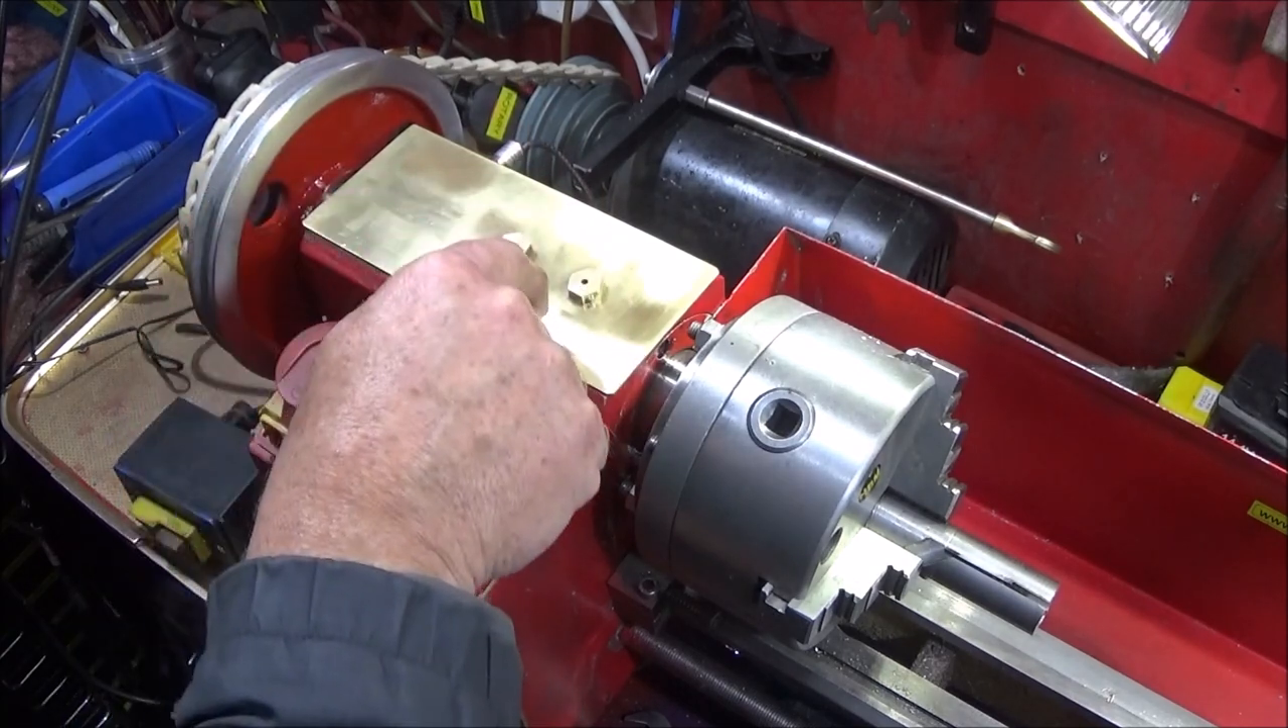This is a brass plate which I've secured to the top of the headstock here. I did have oilers on the top here which I used to oil the gears inside.